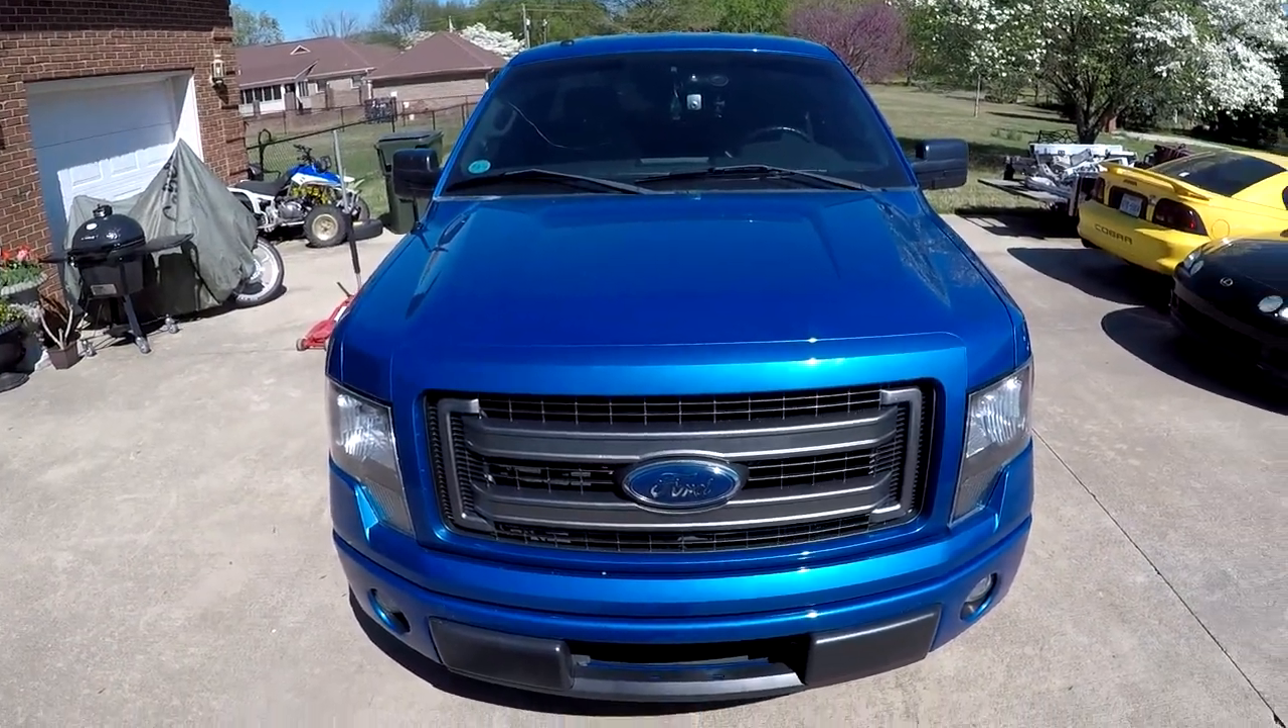And just like that, the grill's back in the truck.